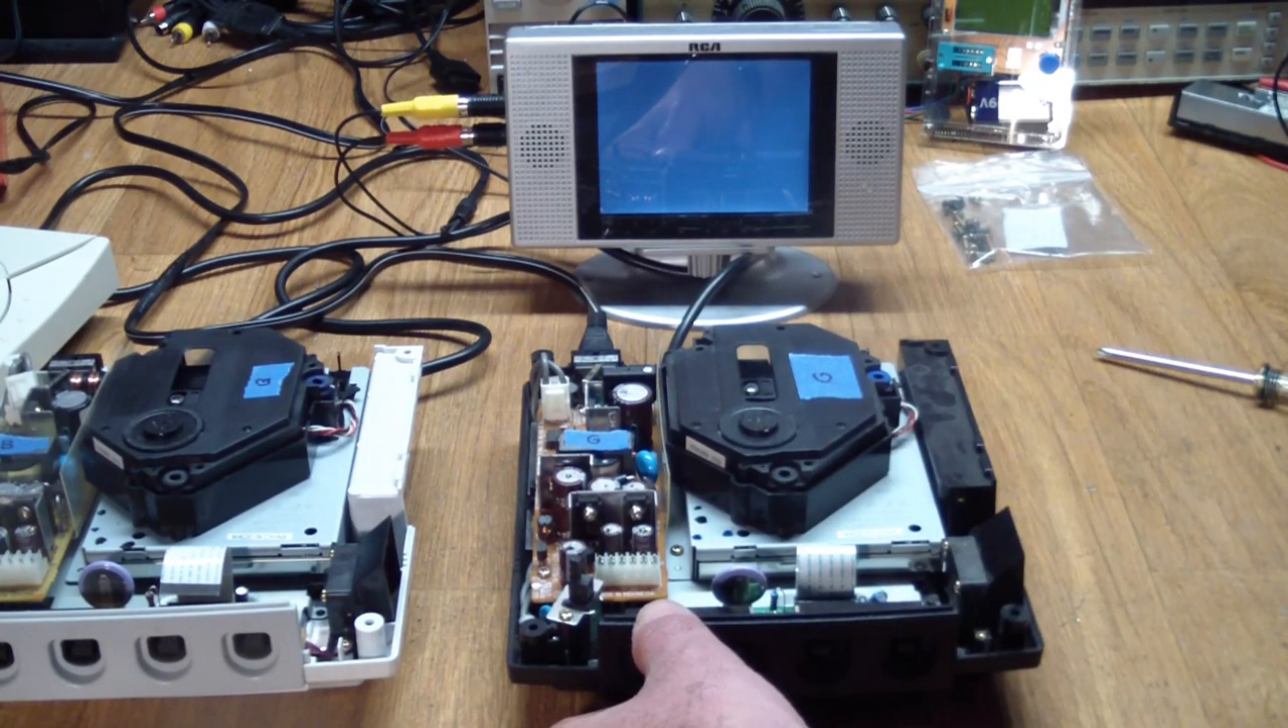I didn't put the top cover on because I wanted to test it first, see if it's still good.